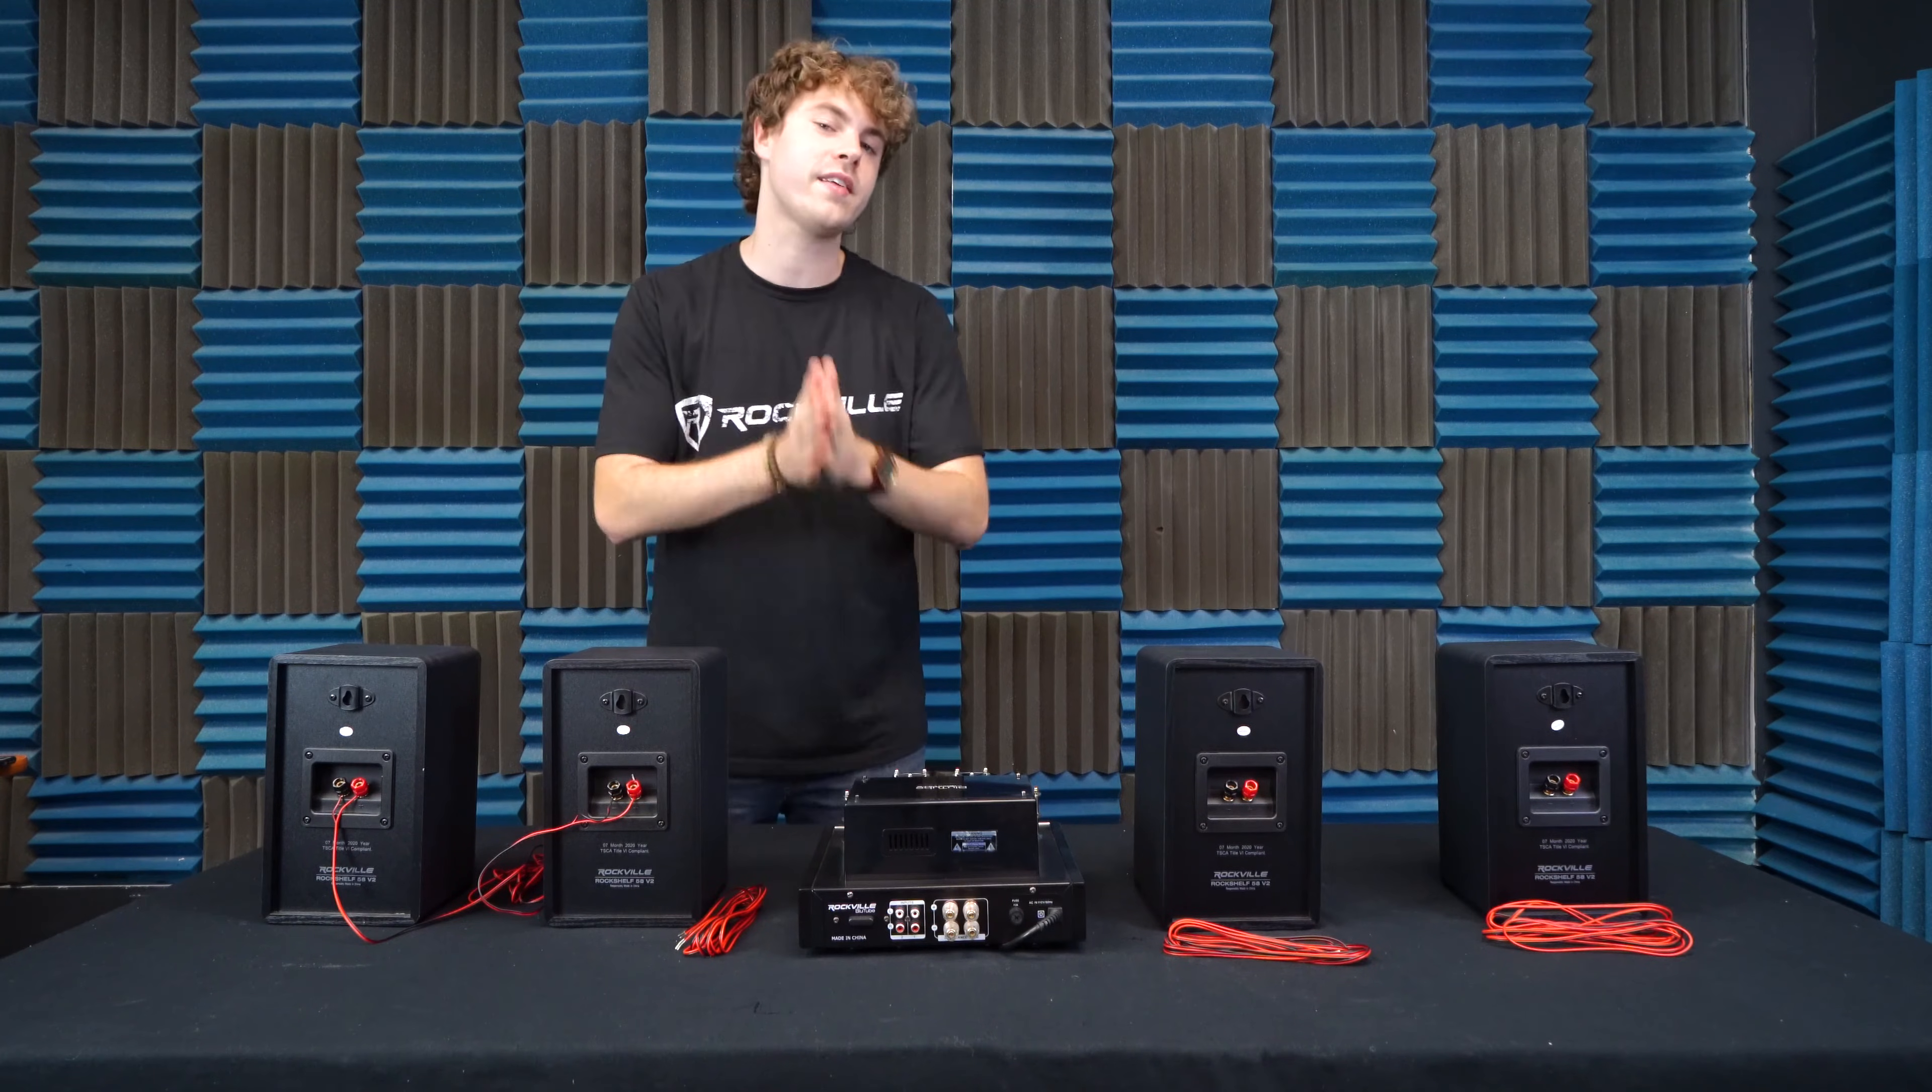So now we've got our two speakers connected to each other.